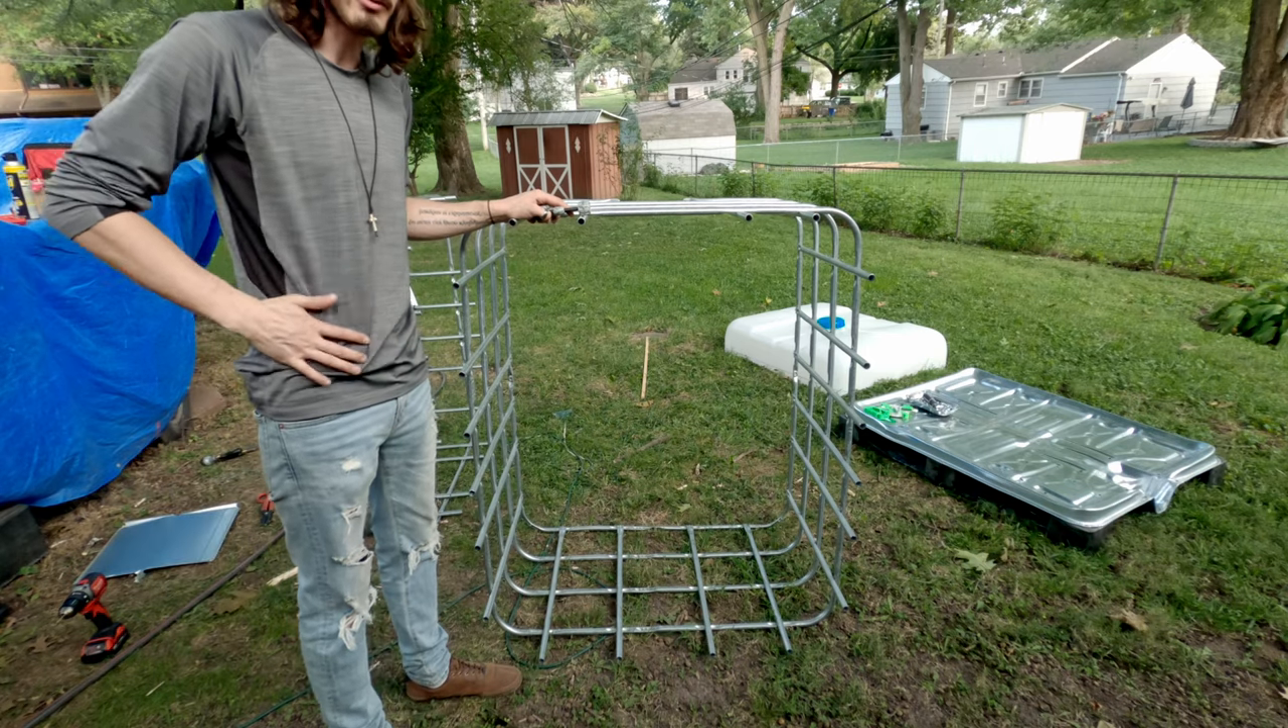This cage has now been separated.